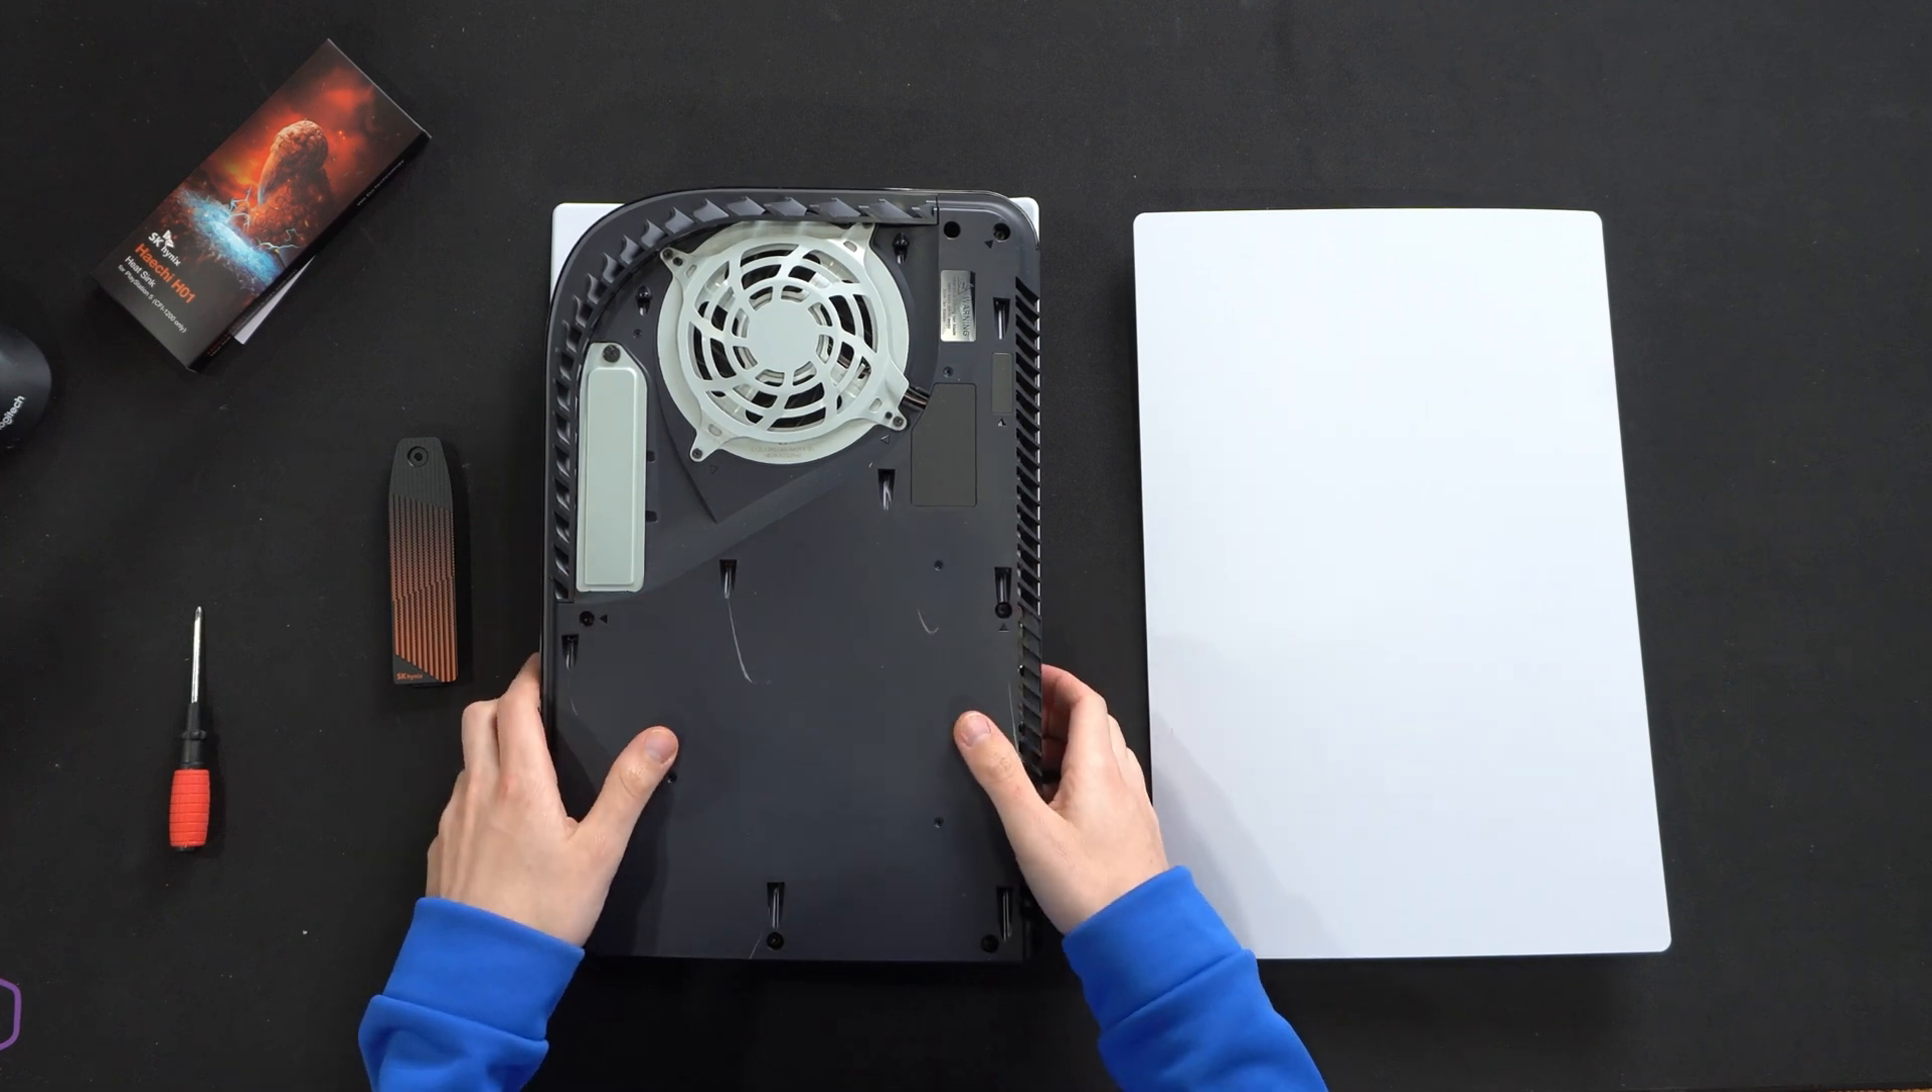All right, here's our PS5 with the cover removed.